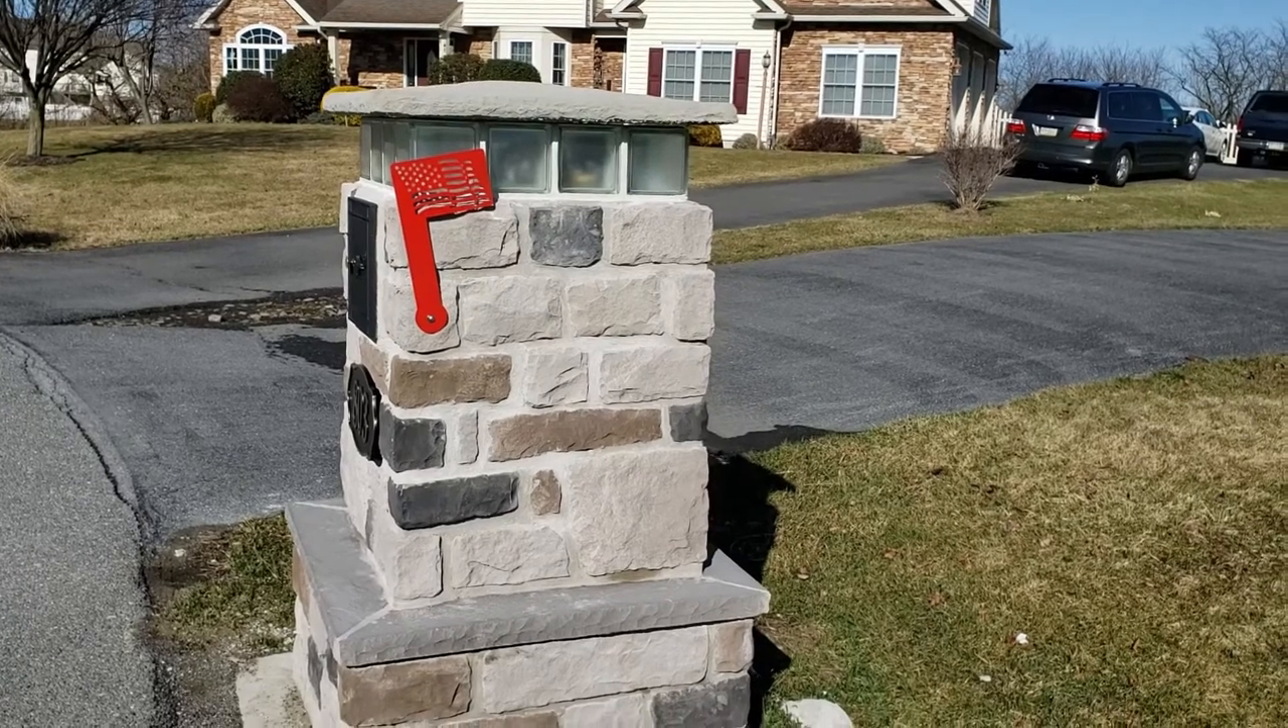The flag's installed and we're sending out some mail here today.